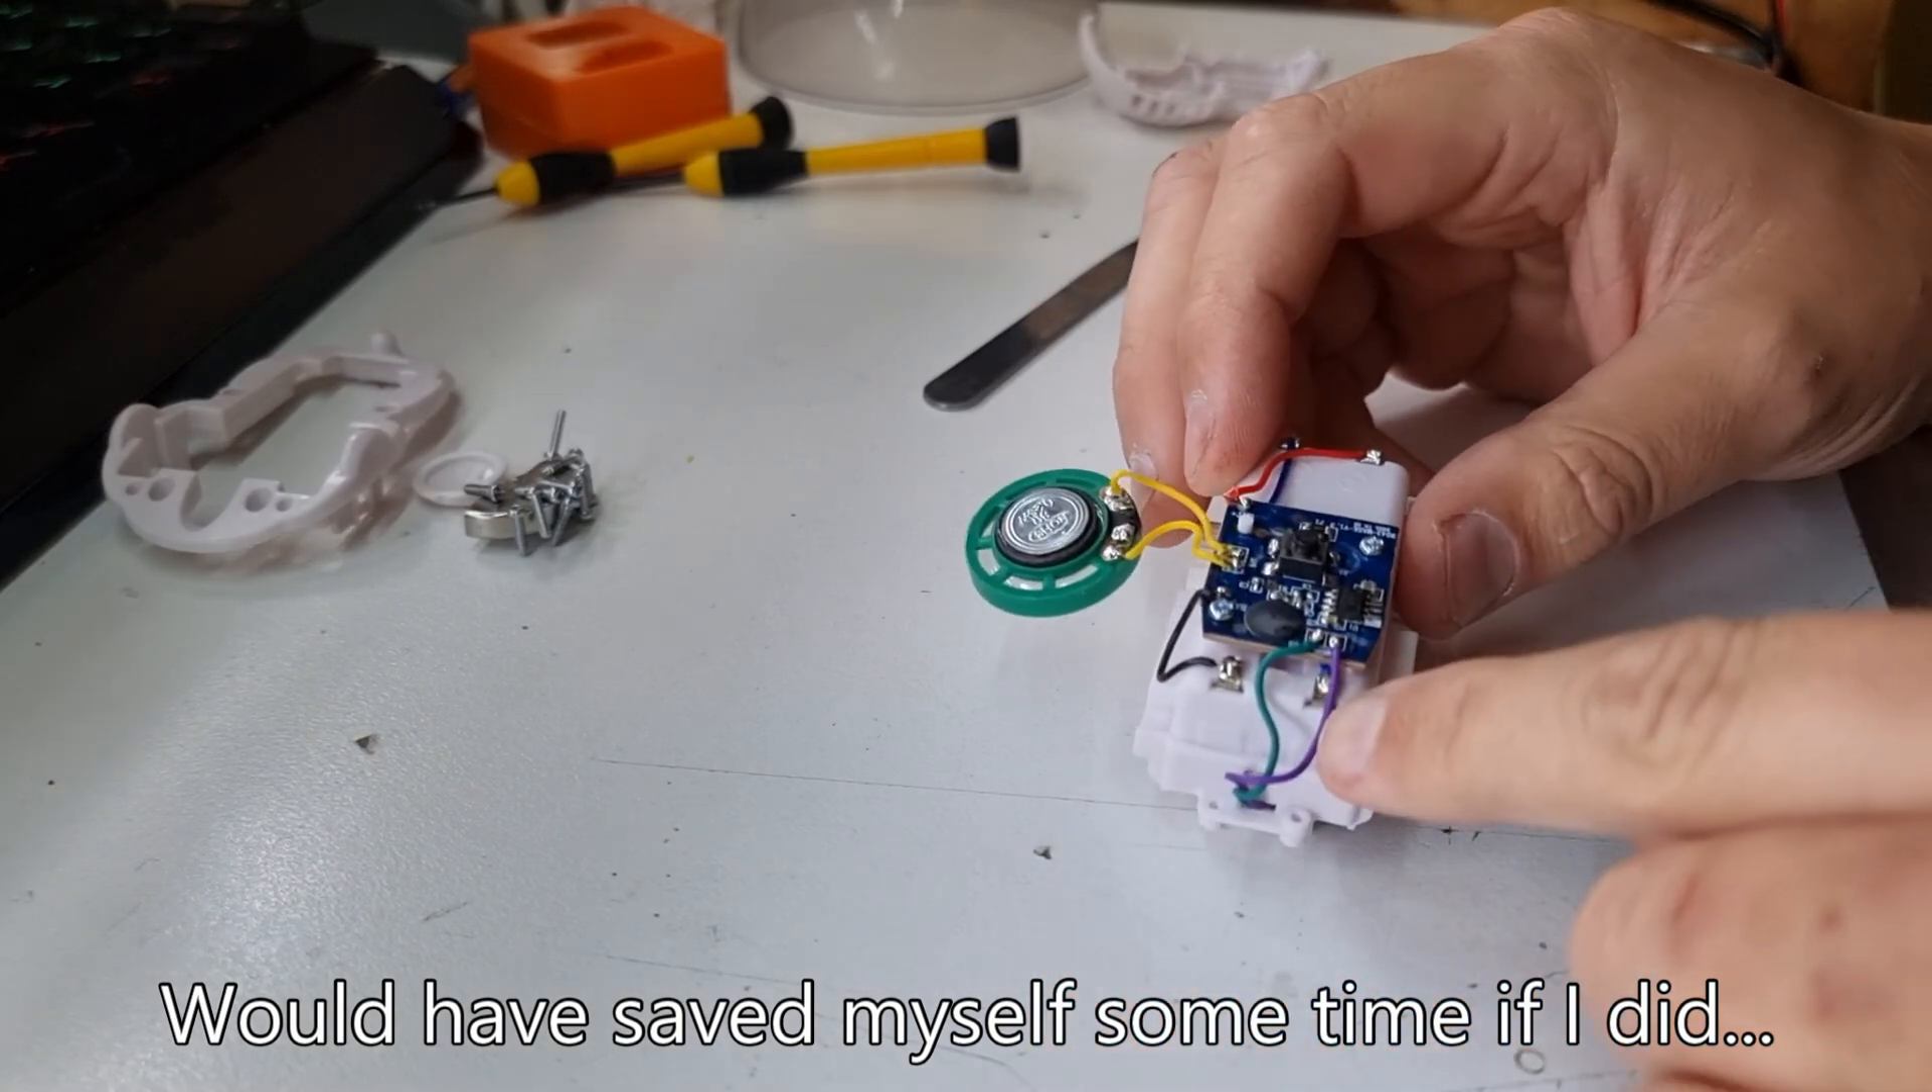So each side of the speaker is connected okay so speaker is hooked up properly.